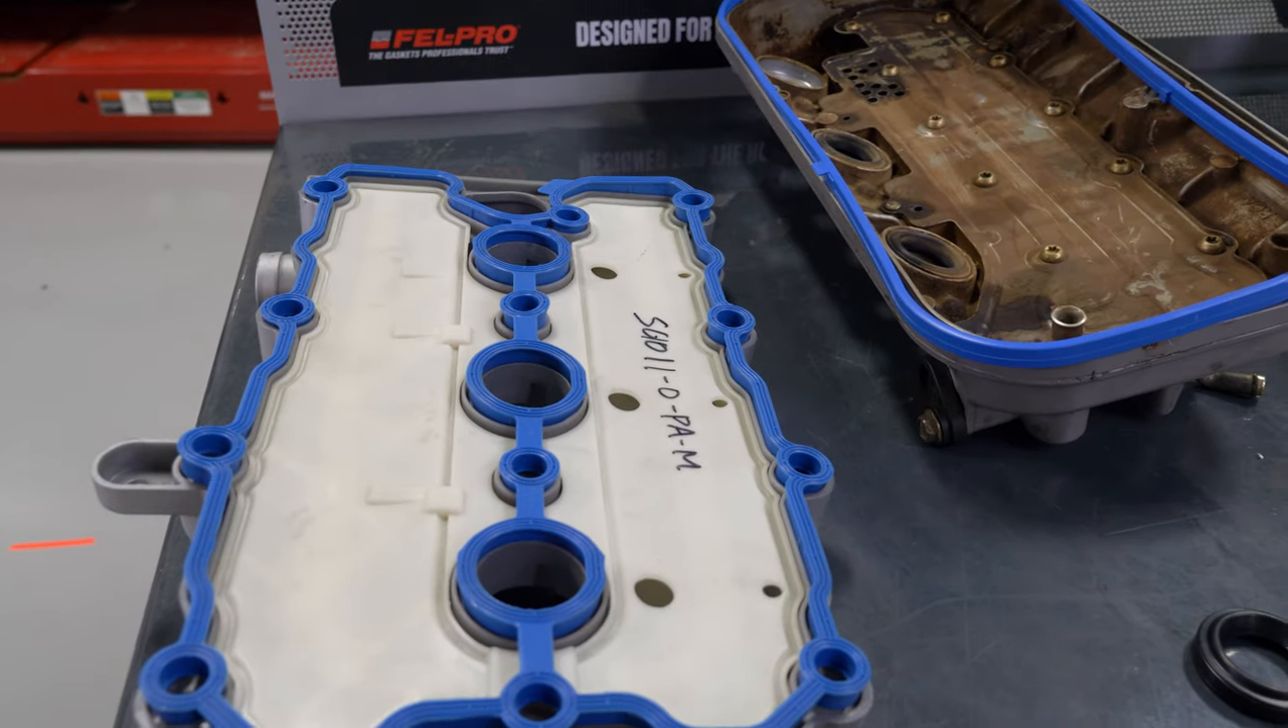So this gasket is pretty self-evident, you can see it fits right around the cover, it drops right into place, and all you really need to do is just push the gasket down into the groove.